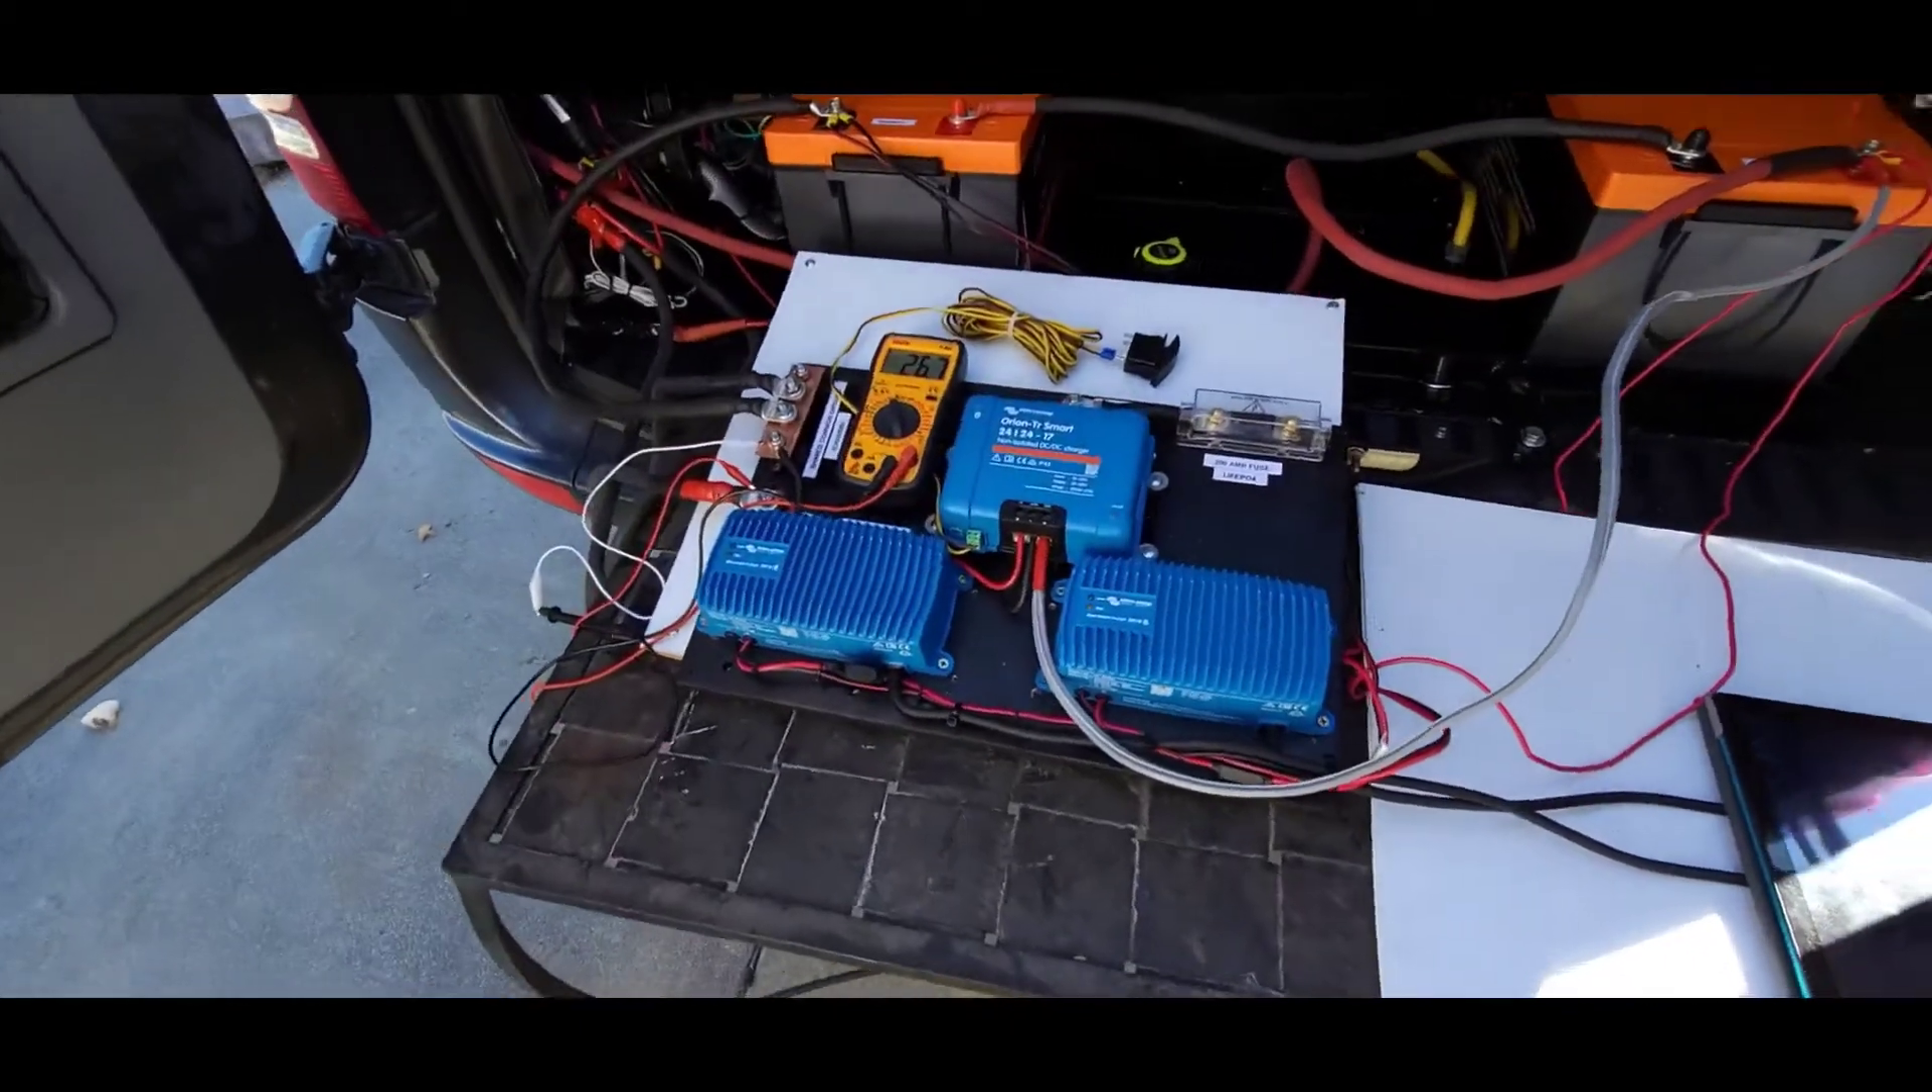I've got the panel made here and haven't installed it yet.